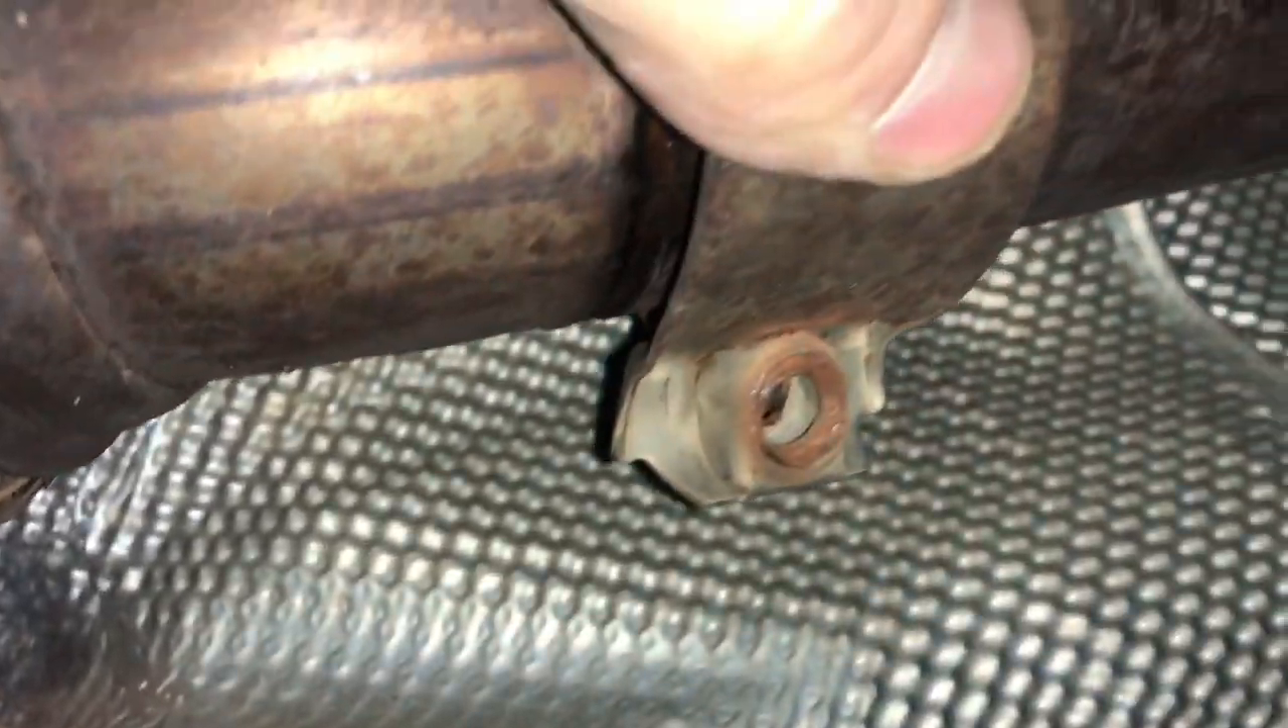I removed the bolt for this clamp that's holding the catalytic converter to the rest of the exhaust.